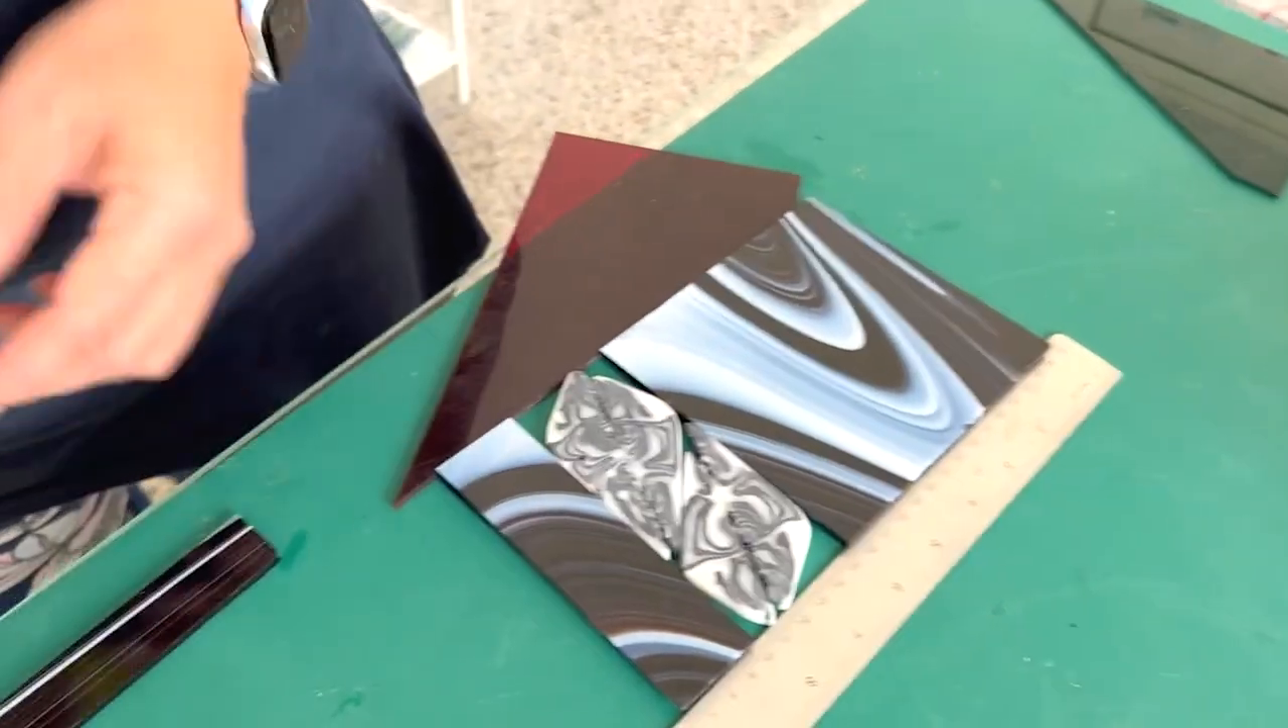So you can see the pattern bars can go in like this and then I've got some gaps.